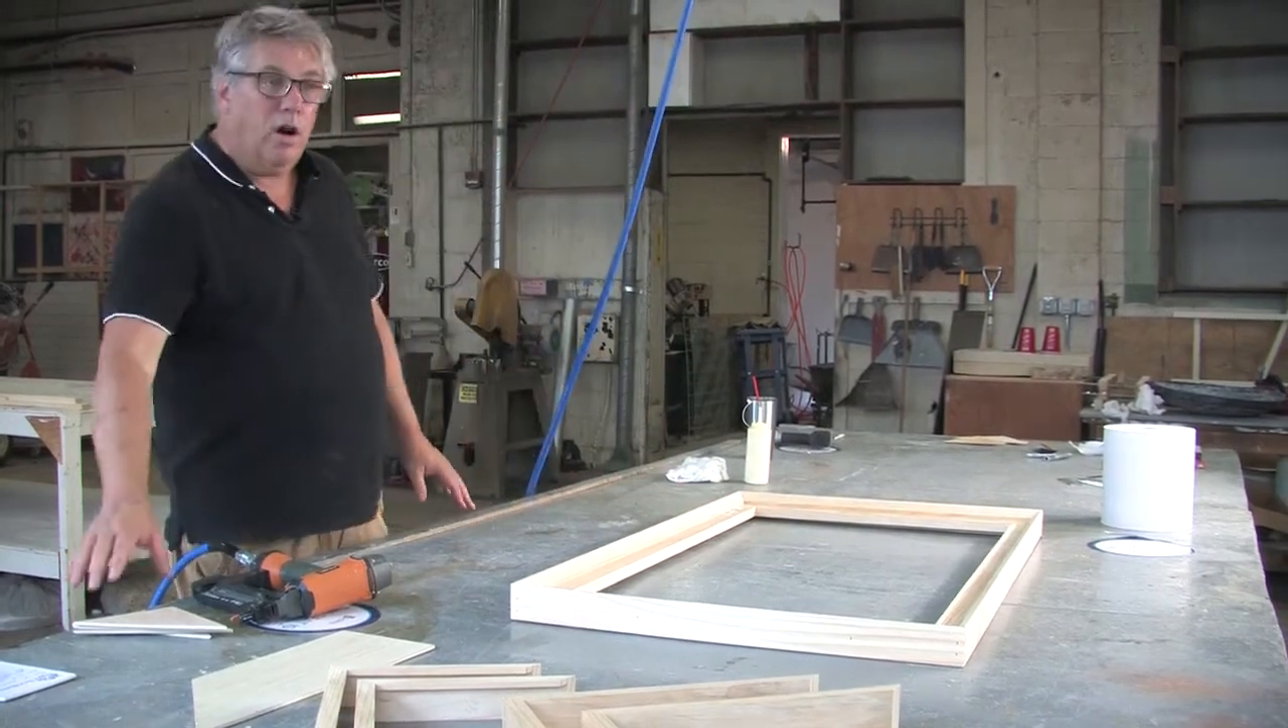And so now we have the frame almost completed. The only thing we have left to do are to put our corner blocks in and a center crossbar.